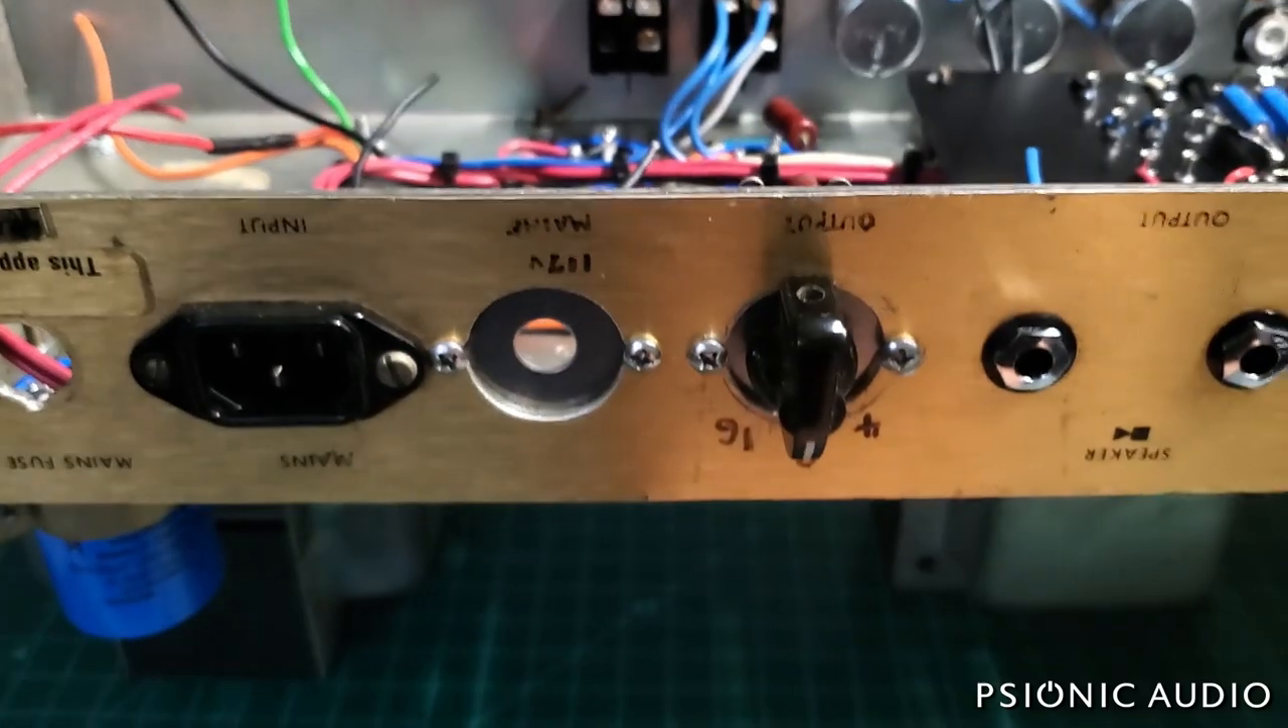All right, so here I've got an impedance selector switch mounted, much better than the crappy one that came in.